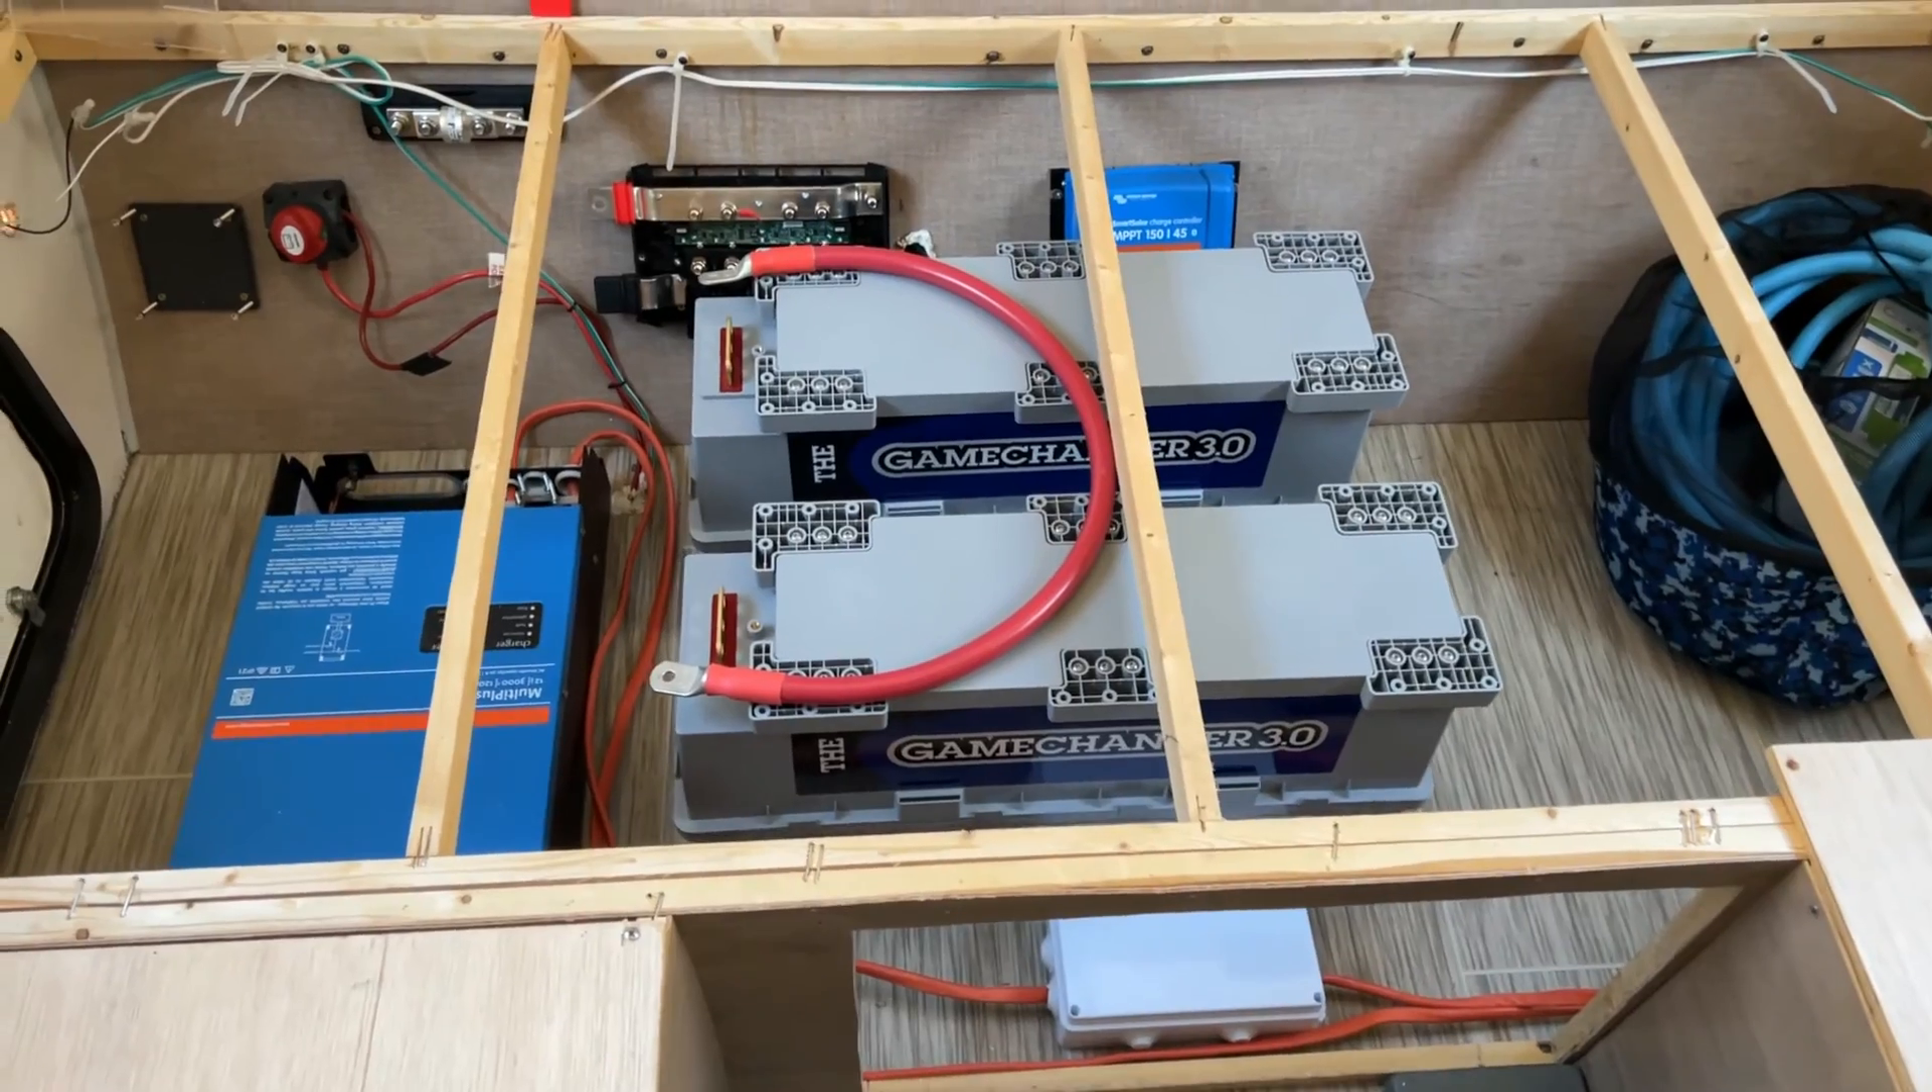Now we've got, uh, our battery packs in place. Got our batteries there. We got the inverter.